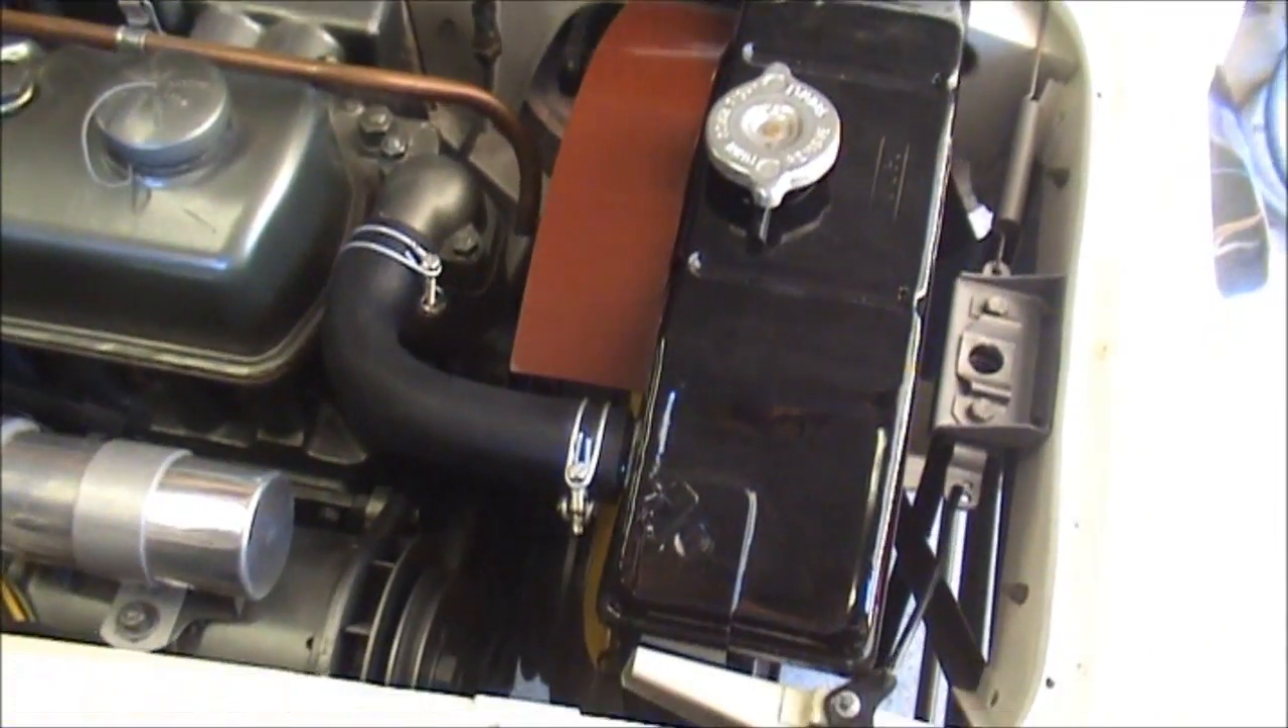I fitted the radiator in and the top hose there. I've got the other hose for the other side but I haven't put it on yet.